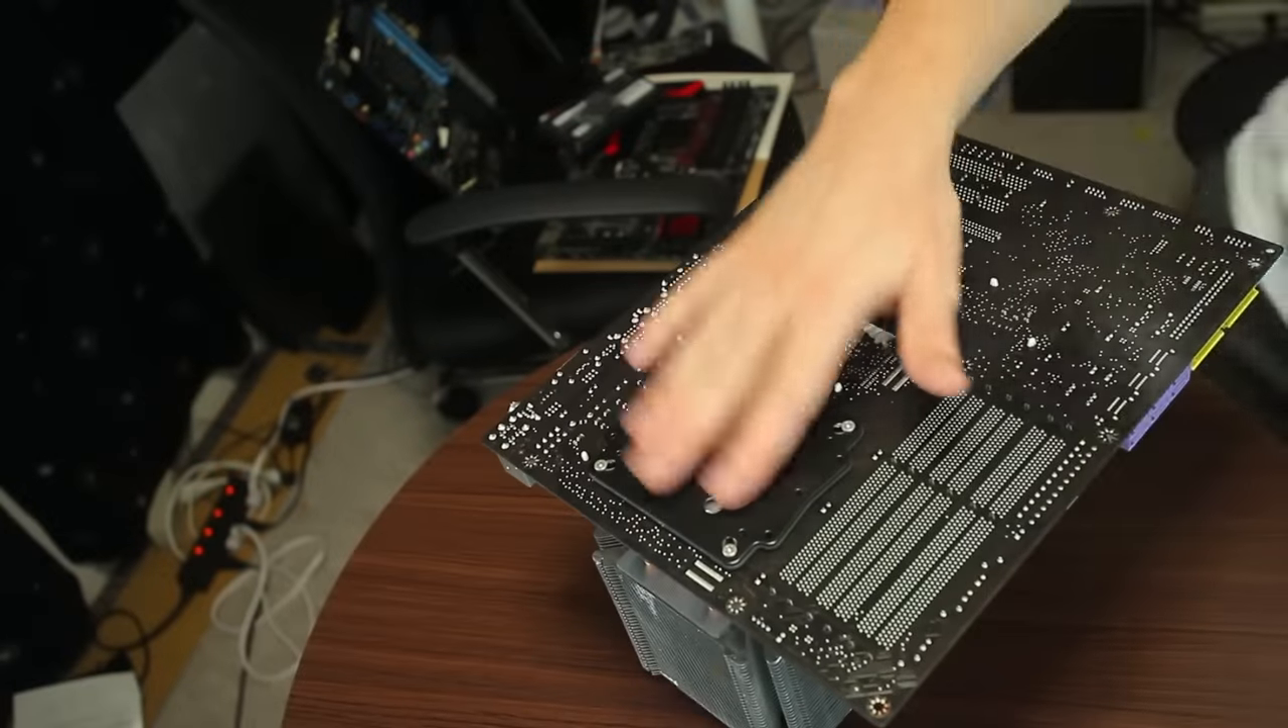Okay, there is the motherboard all out. So, that's the first part done.